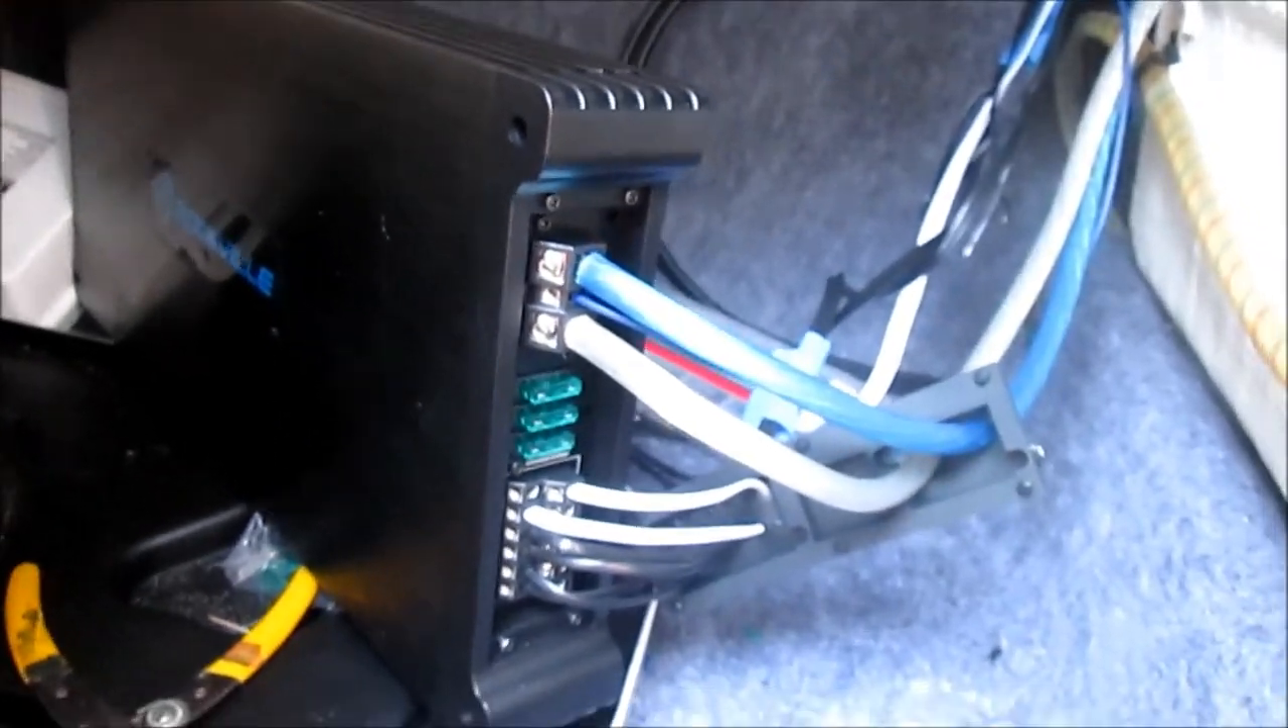Alright, I have got all the wiring run. And, uh, started wiring the amp up.